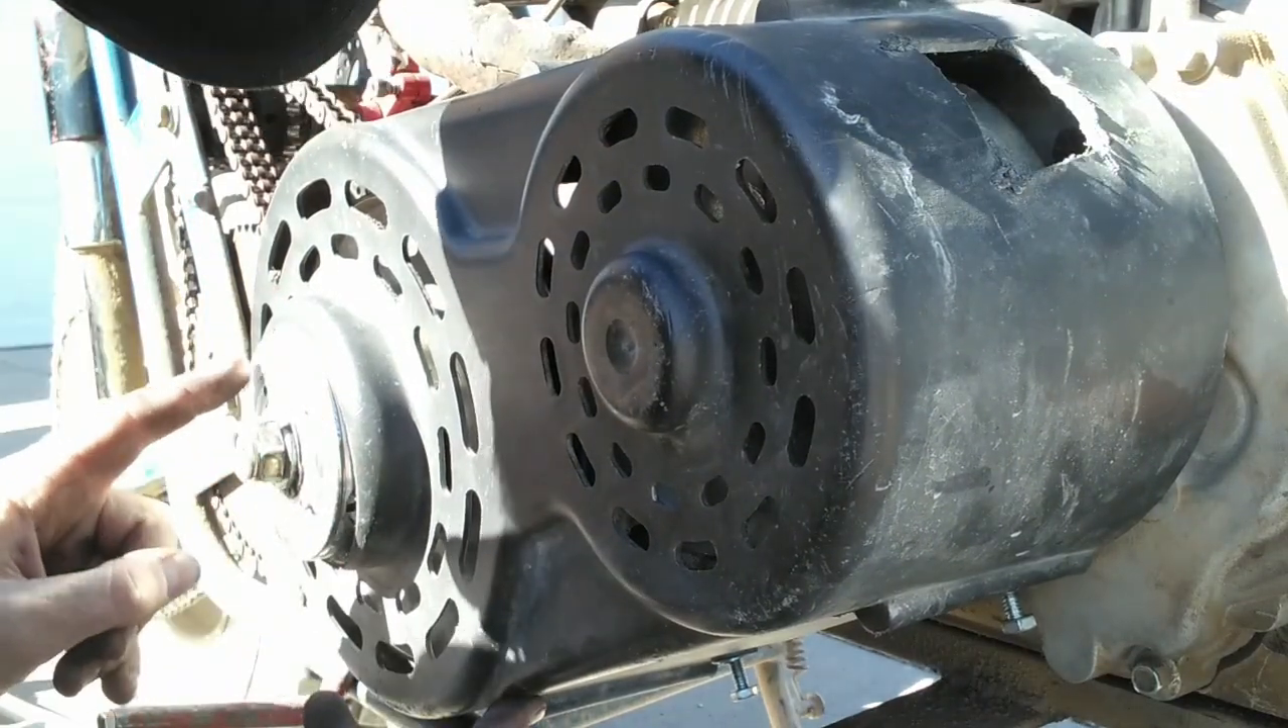As you can see here My driven clutch here Pokes through My cover.